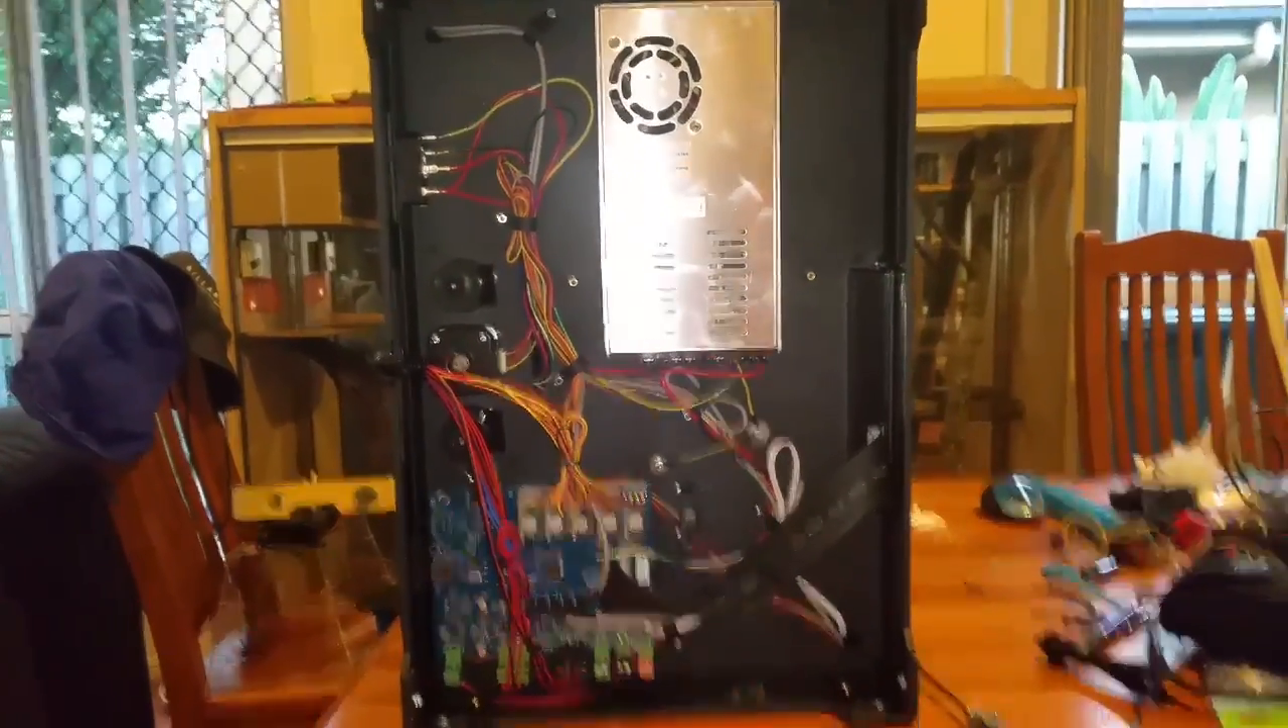Okay so now you can see the cover has been removed.